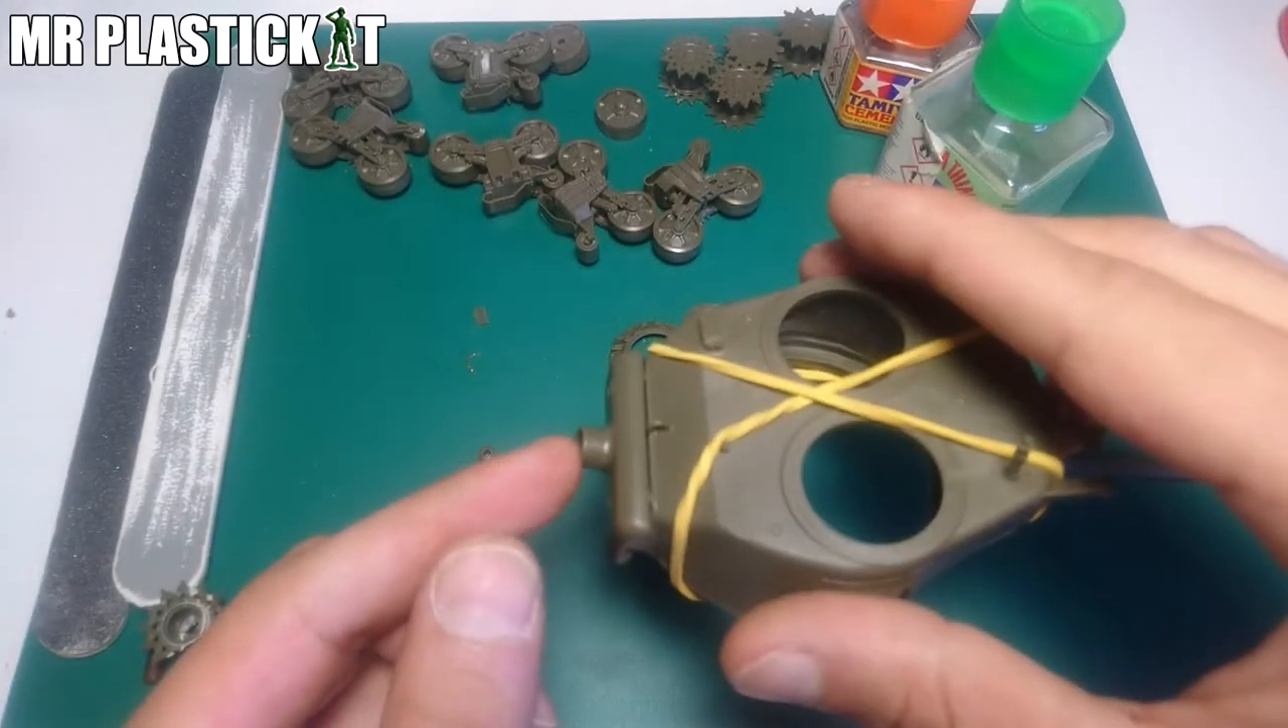J'ai mis un petit élastique pour tenir la tourelle.